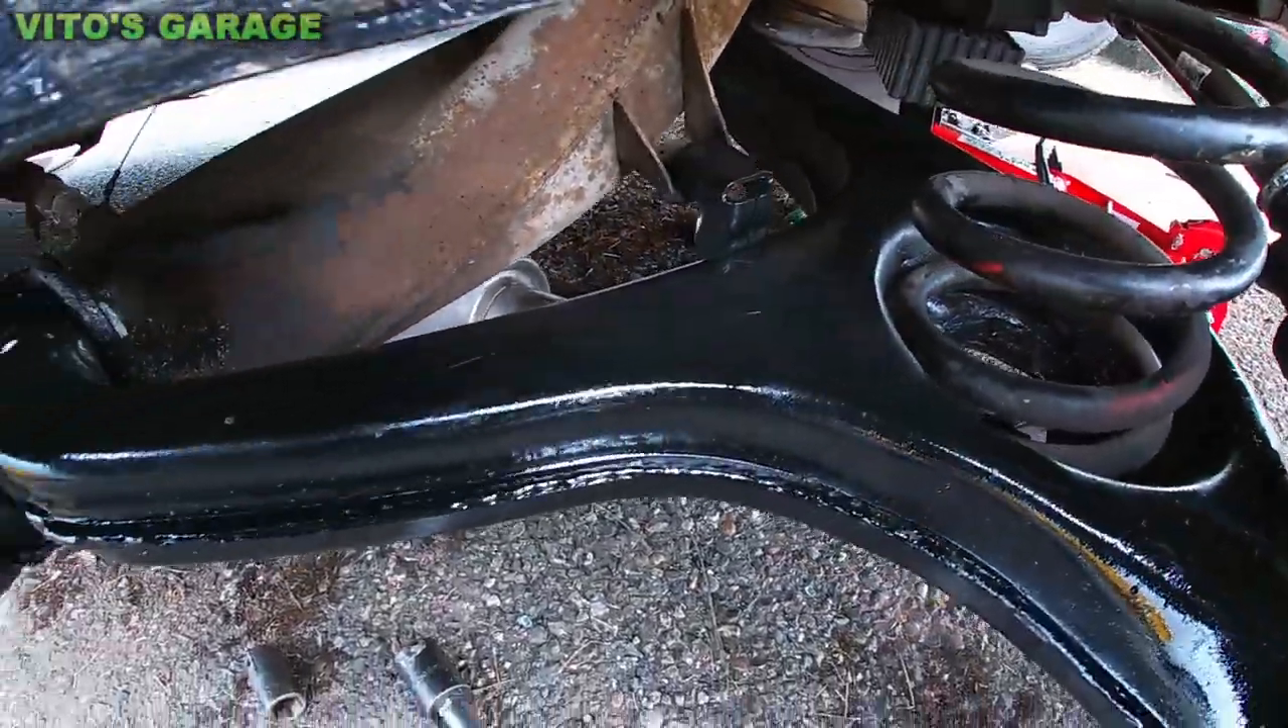The spring is back on.